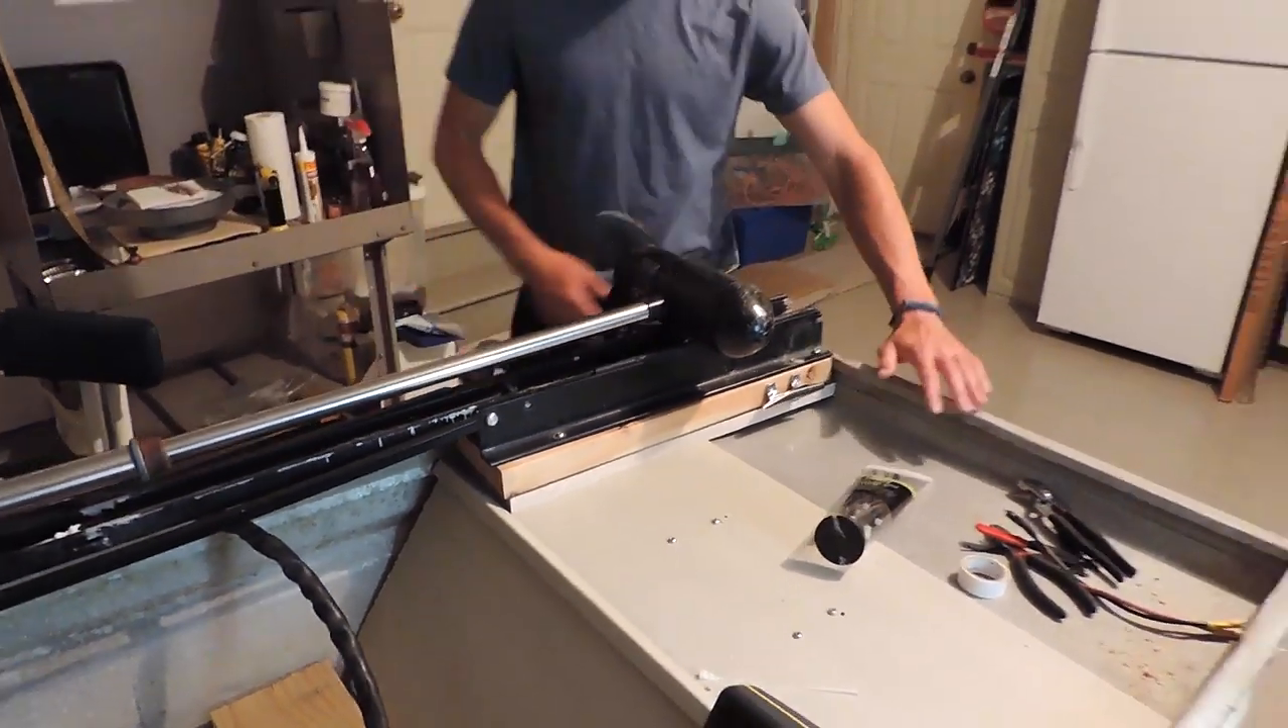So what you may be able to tell is we took the motor and we put it on the deck right here.